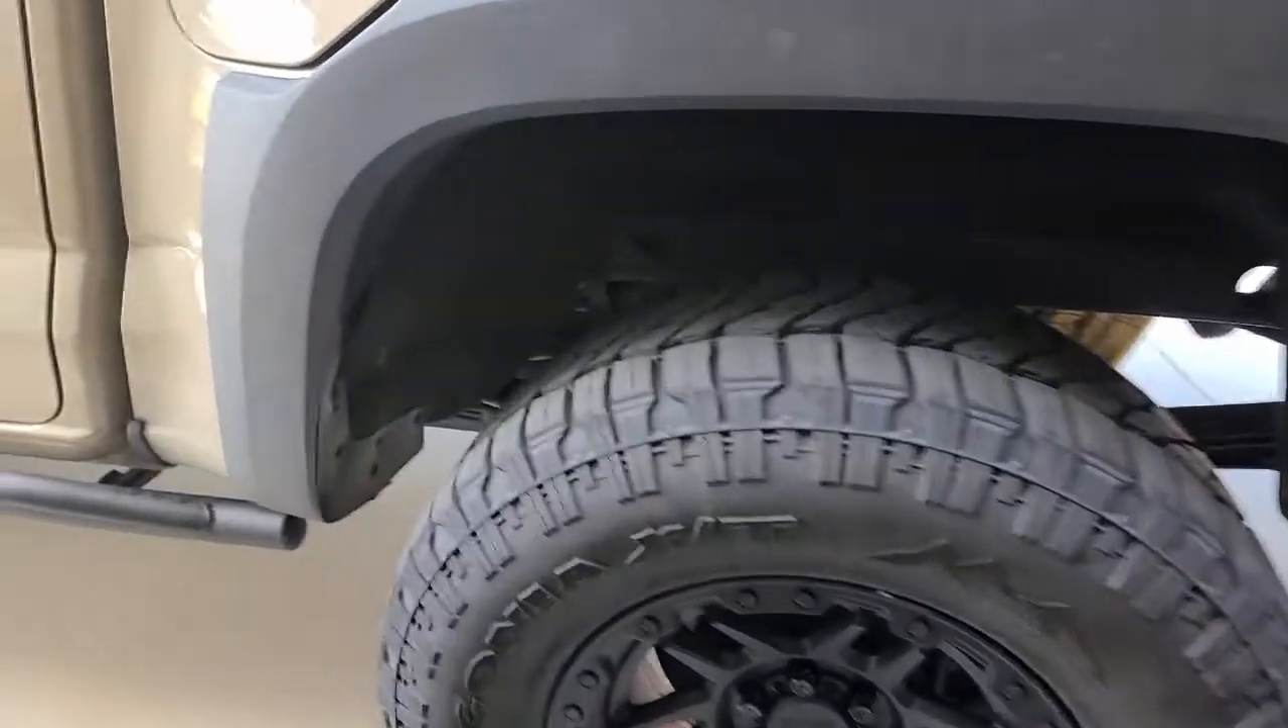So with the tire back on you can see the clearance is quite substantial.